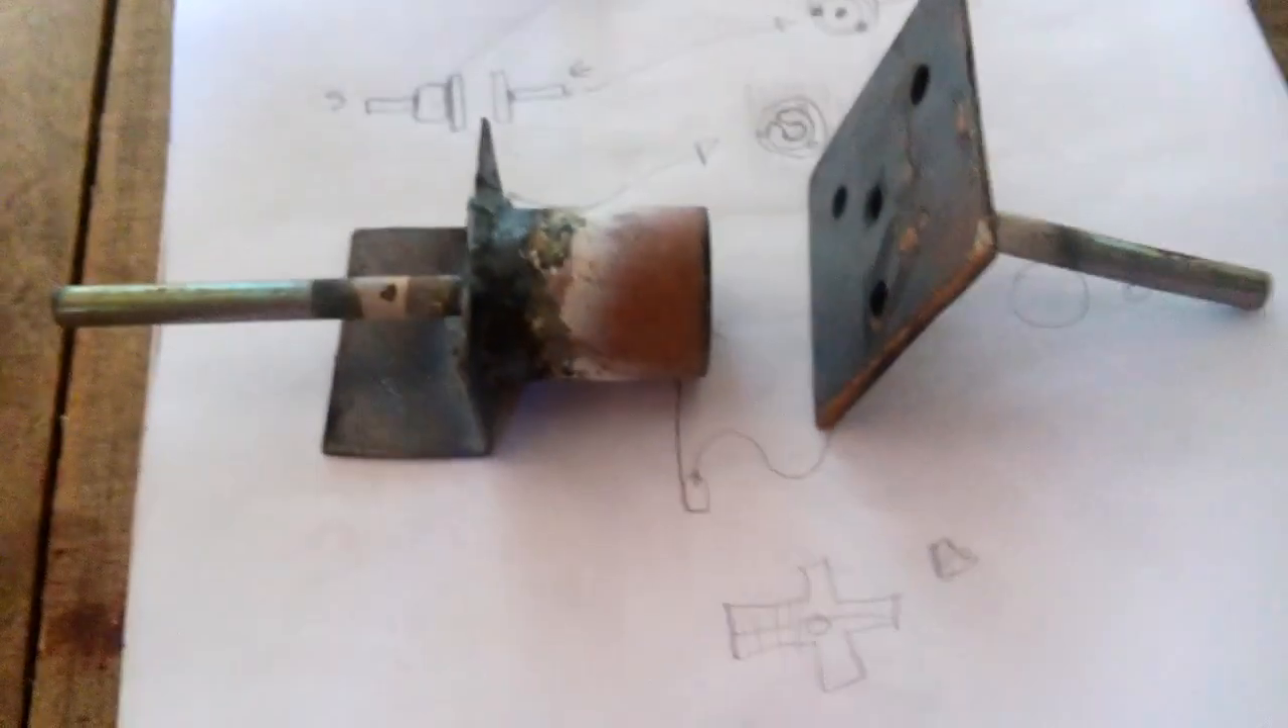Aqui ainda faltam os três parafusos.